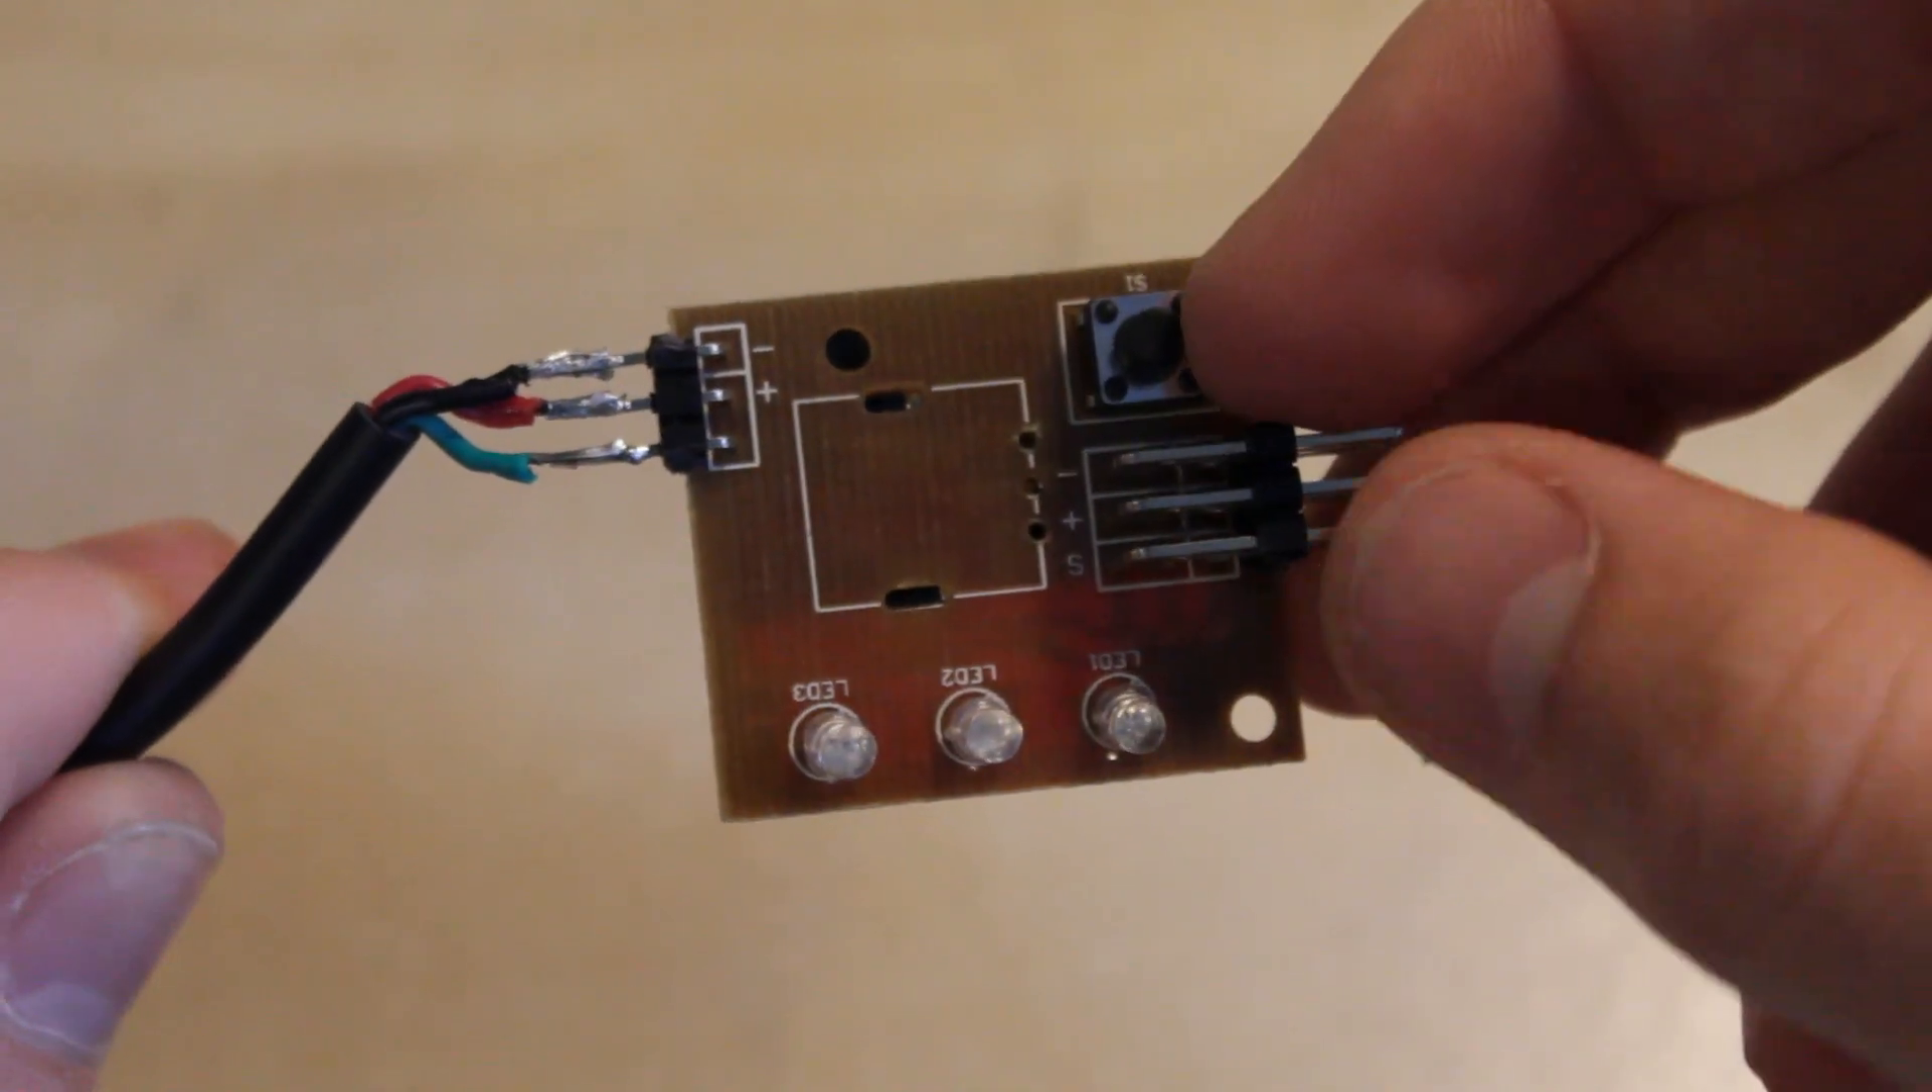I've now soldered up the throttle to the servo tester with the black wire going to the negative, the red wire going to the positive and the green wire going to the signal port.